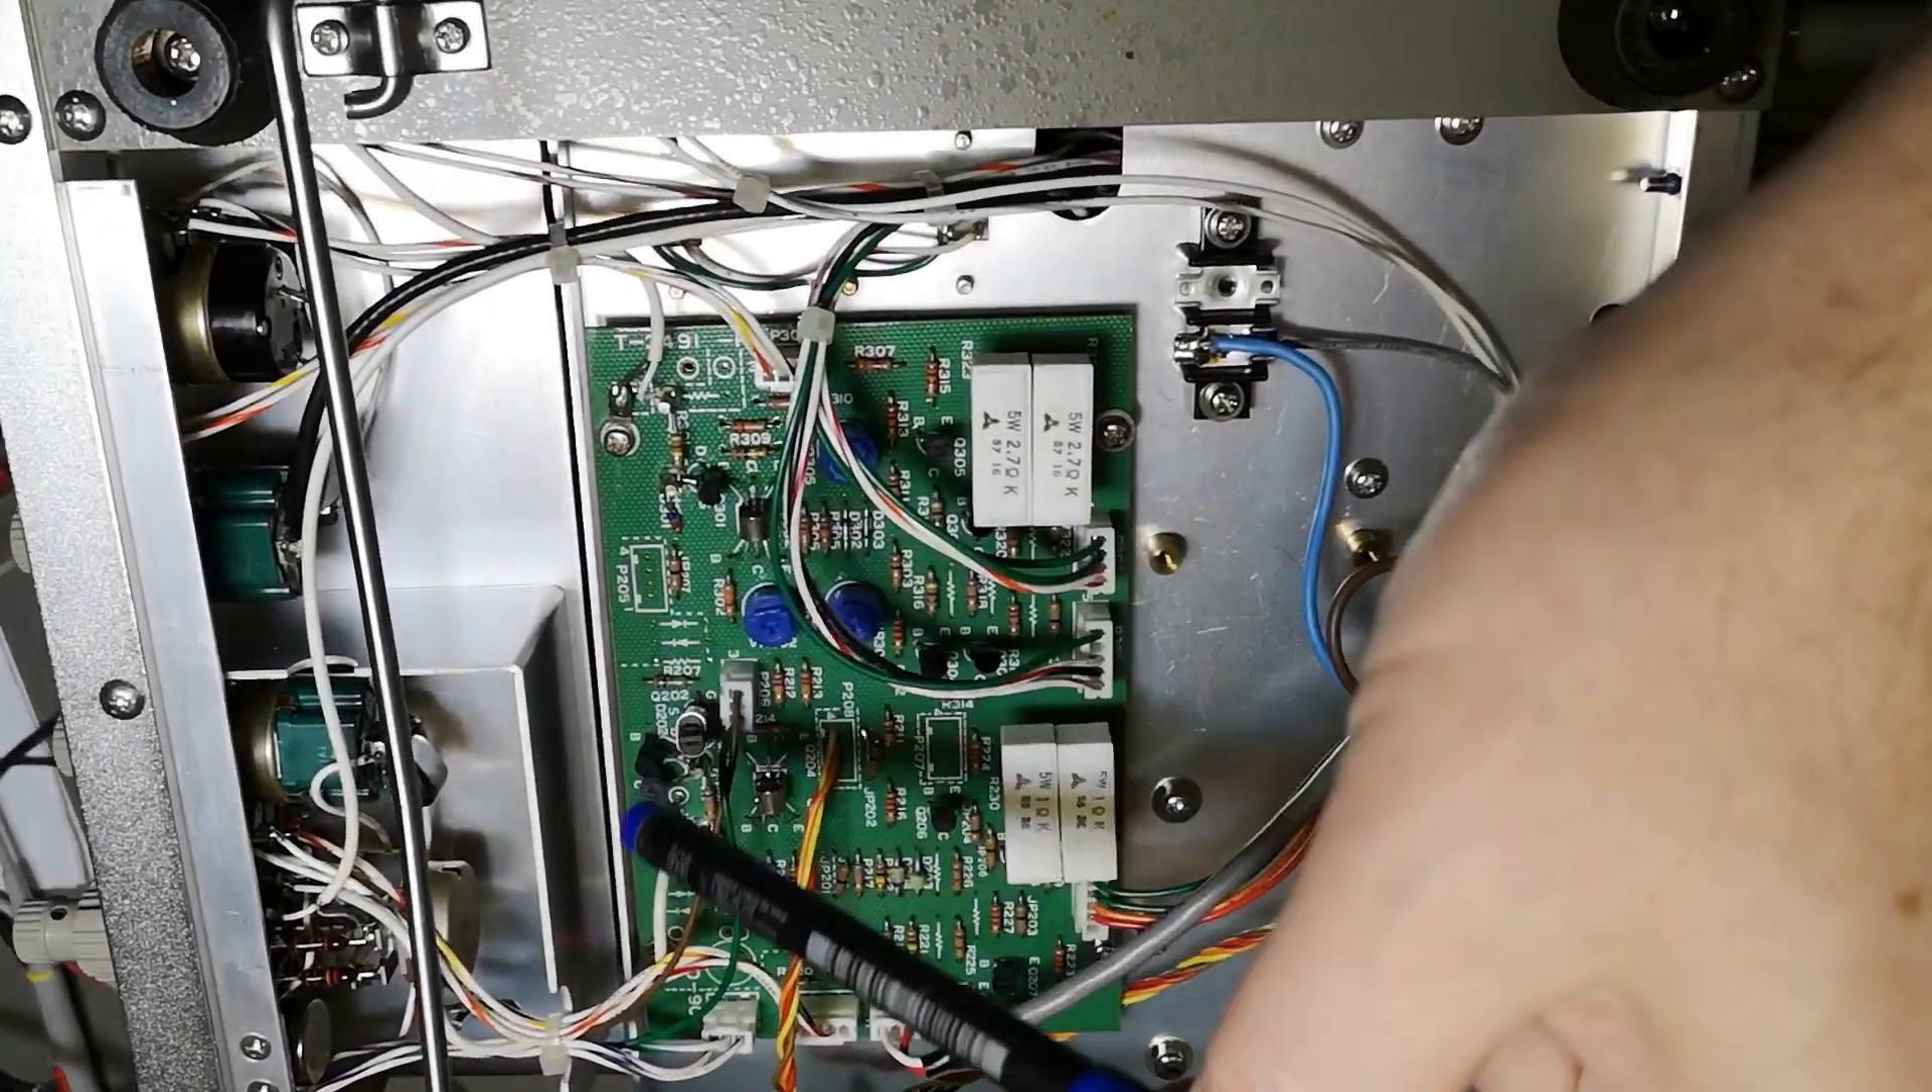So this is the bottom lid removed.